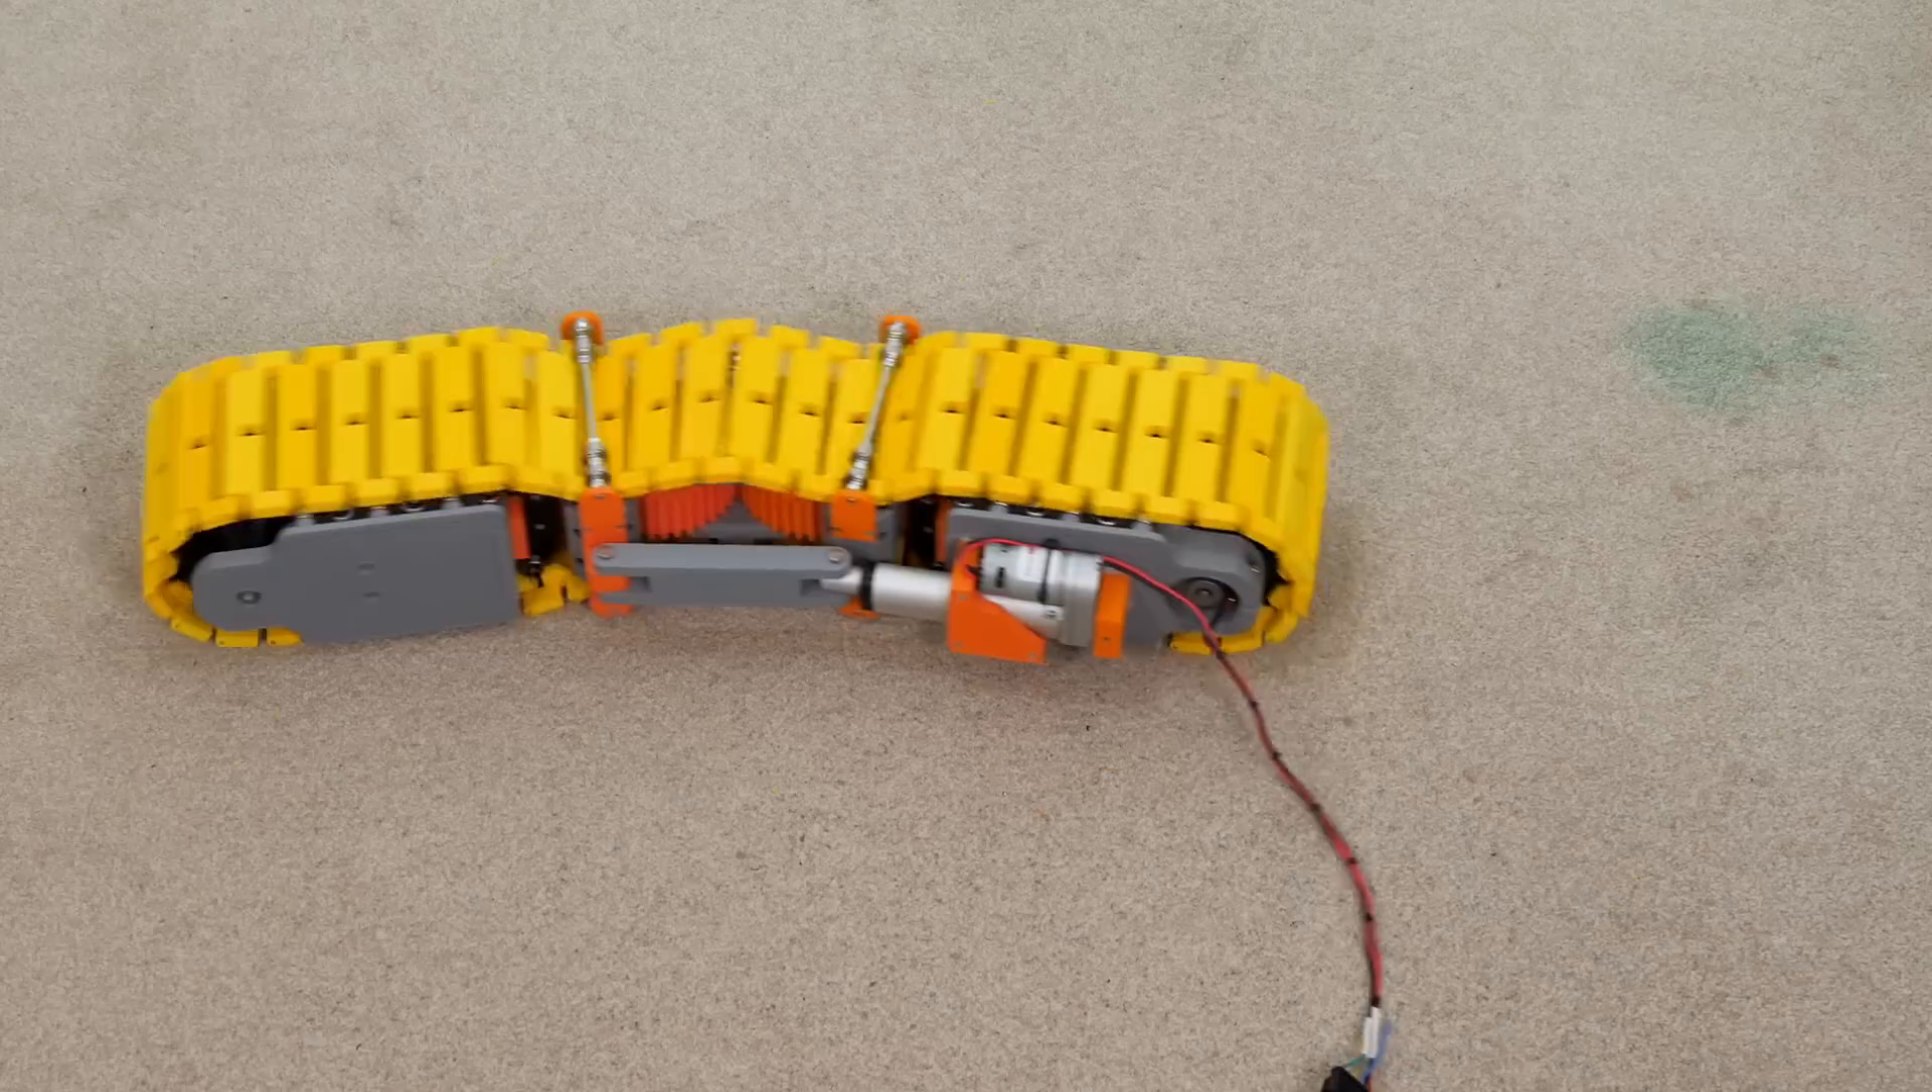My tracks are smooth at the moment and they don't have any grippy rubber on.